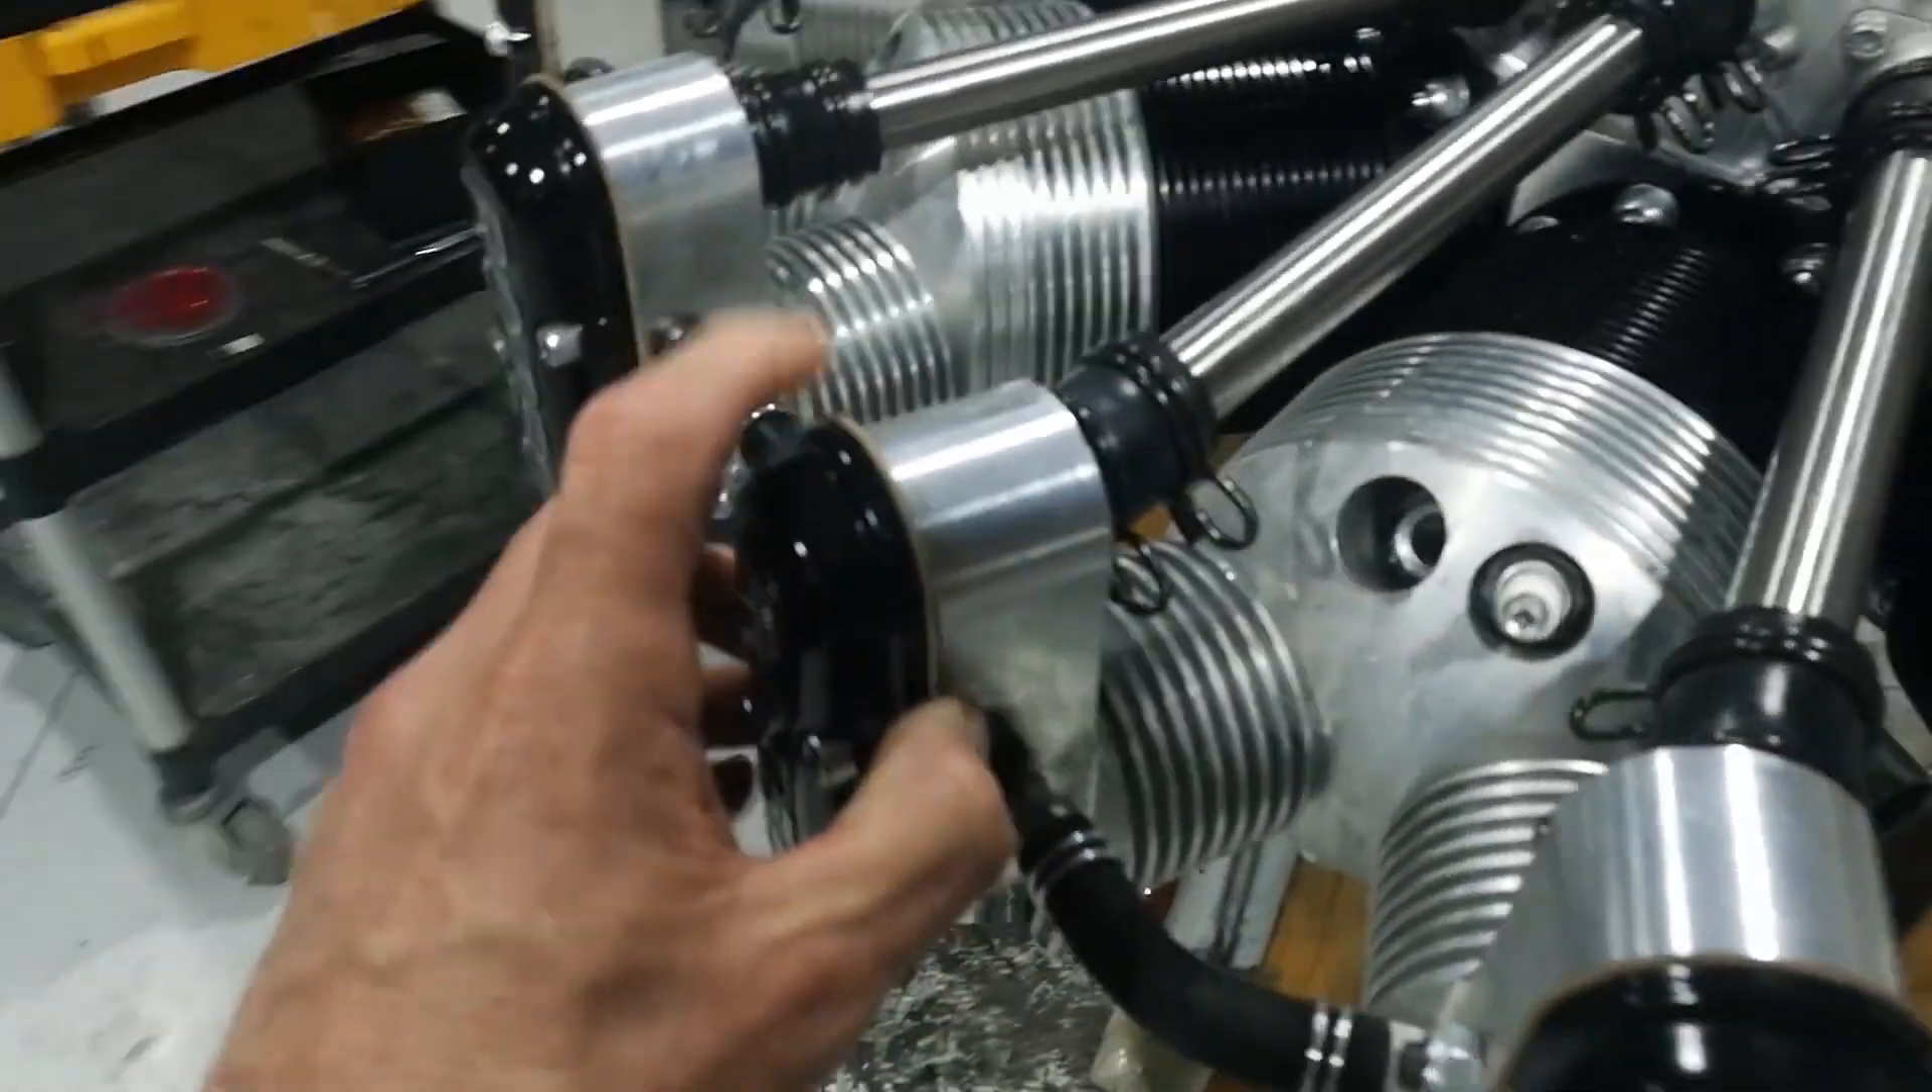Got all the pushrod tubes fitted. Got the new rocker covers on.